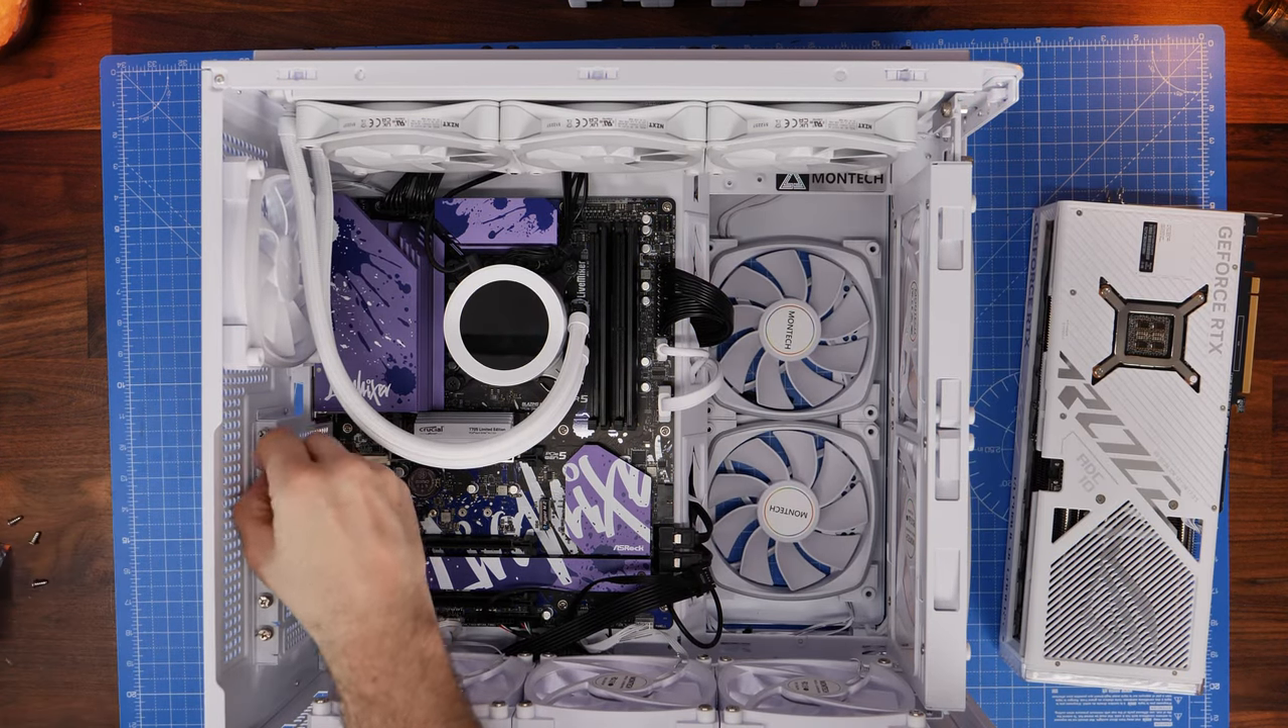Obviously I've not put the GPU in yet.